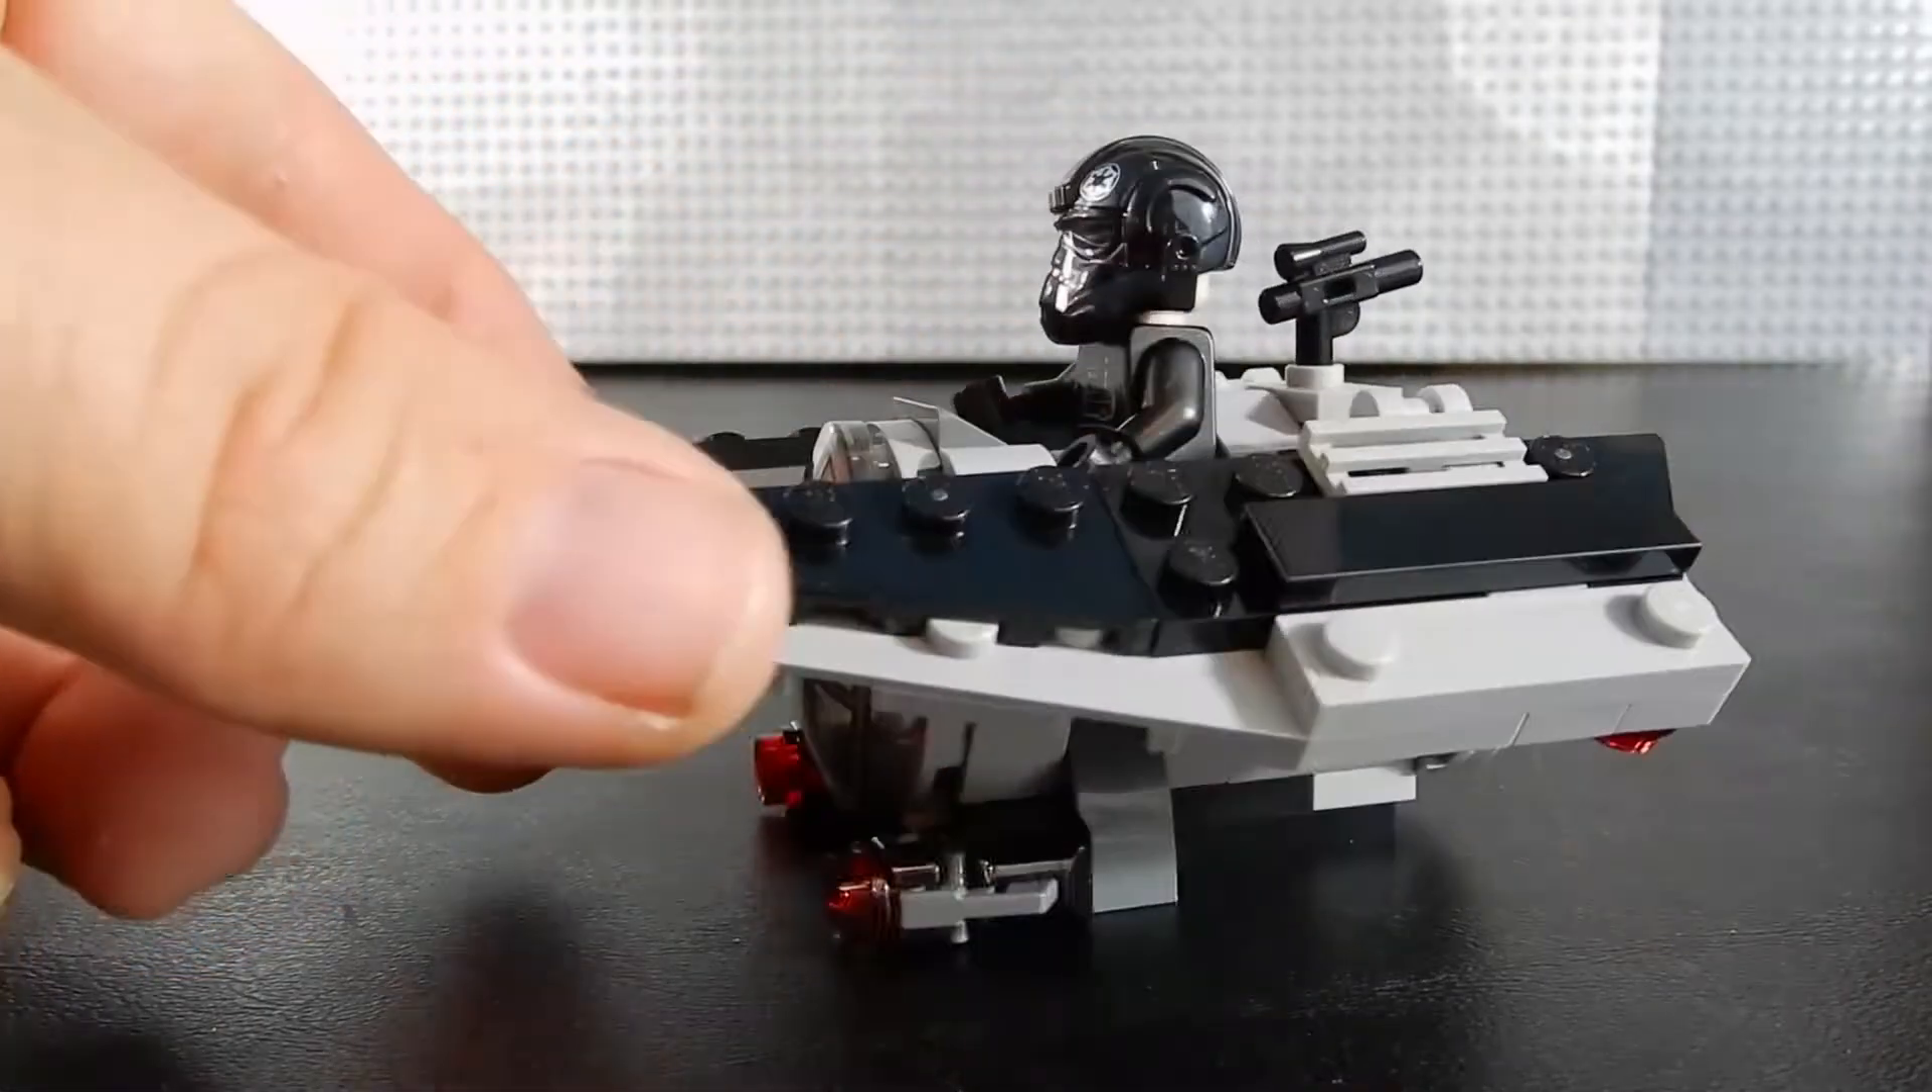And here we have our pilot in place with his sidearm in the back.